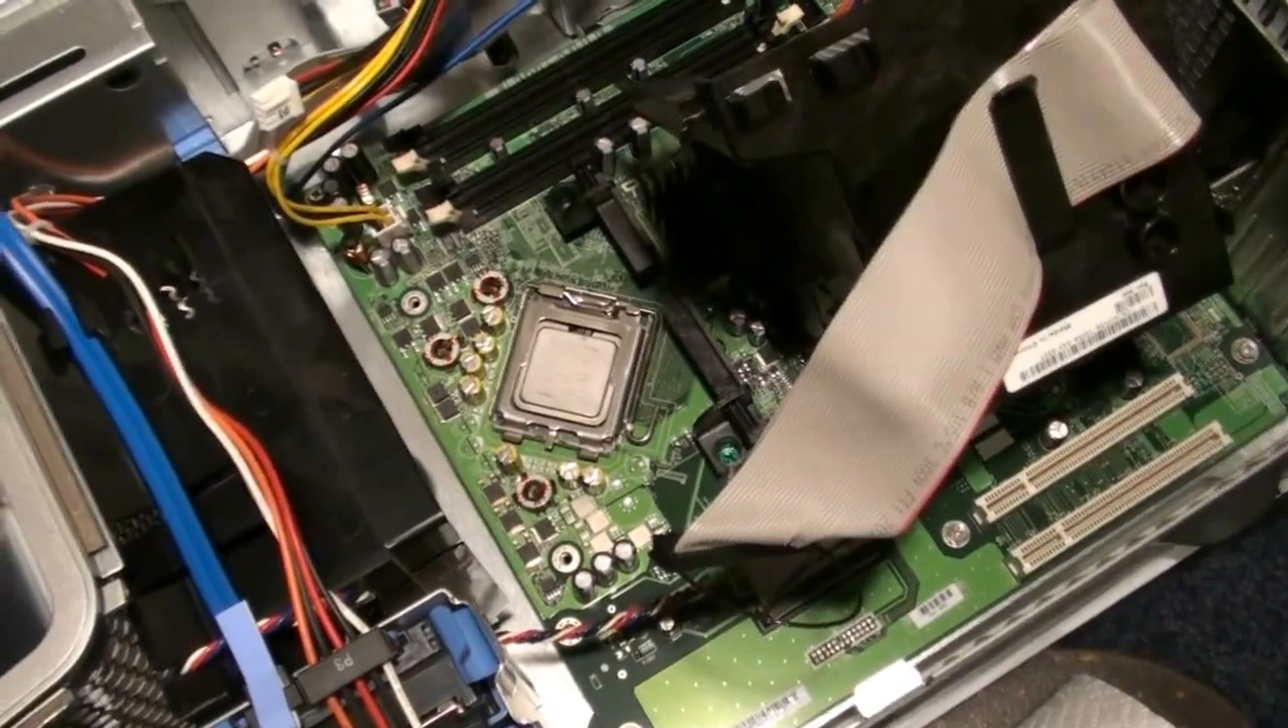Now there we have our new CPU installed.